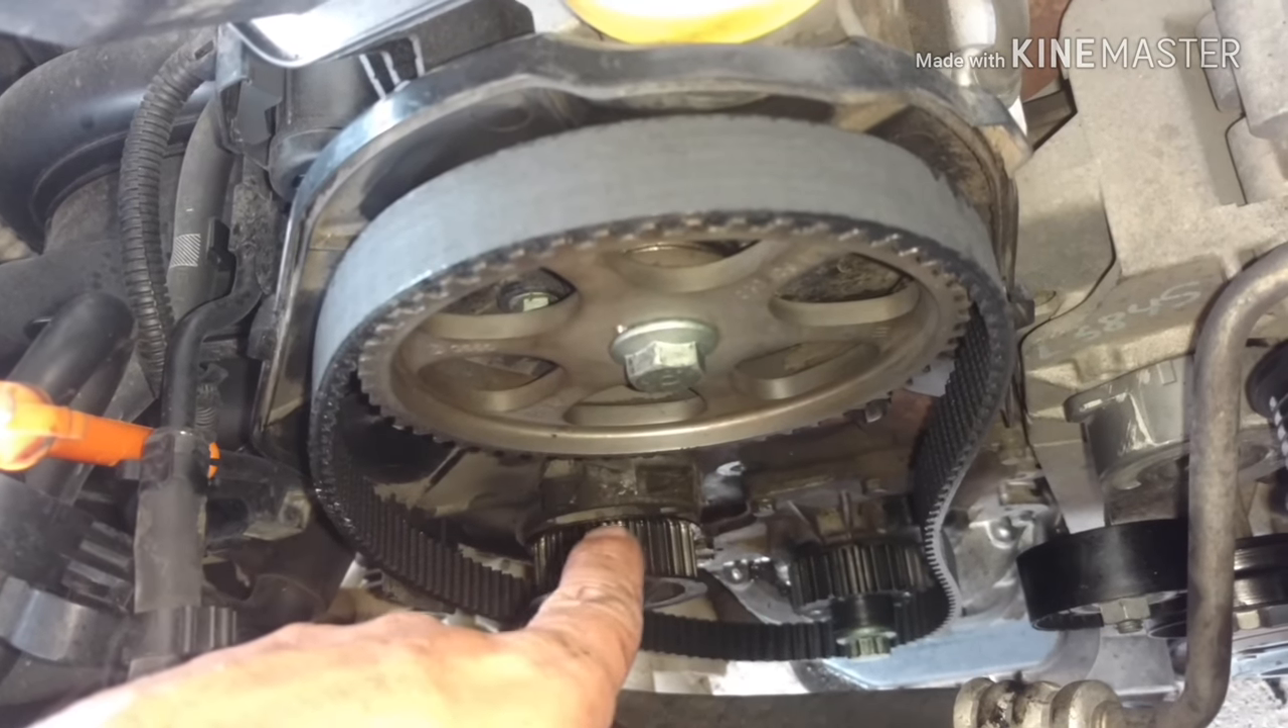Já posicionei aqui a correia aí, ó. Correia nova, original.